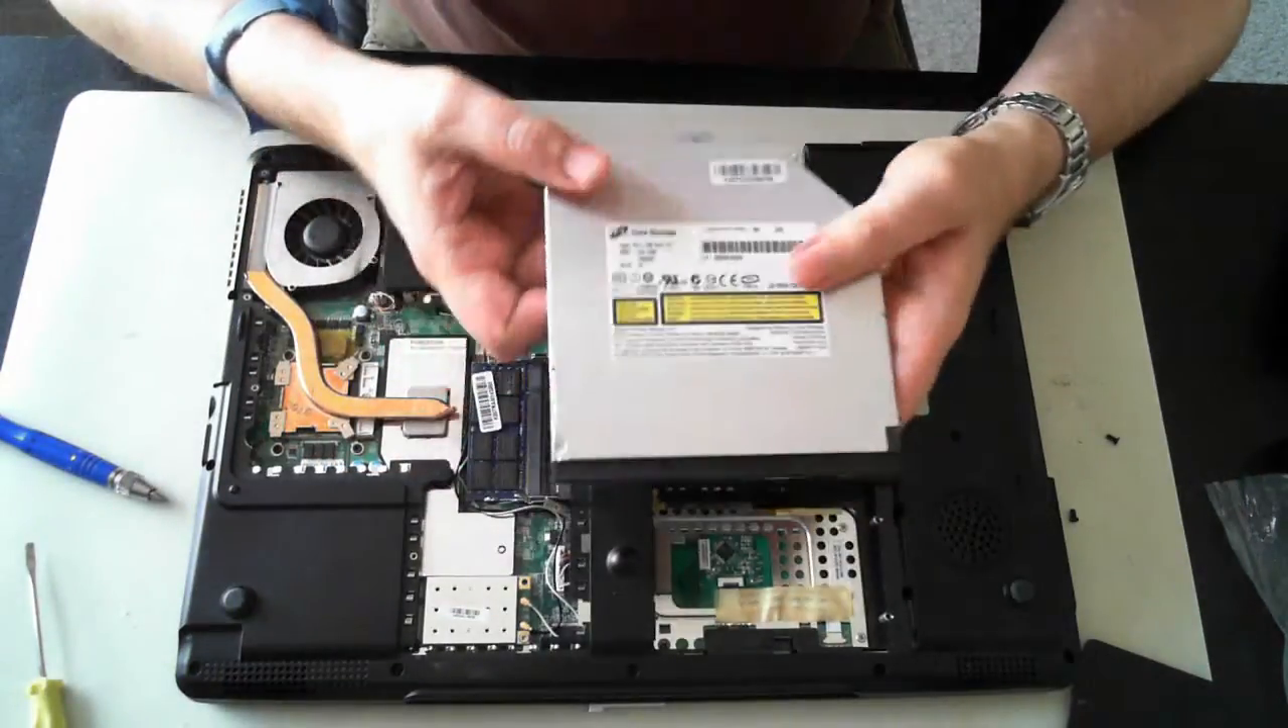So remove those three screws. And the optical drive pulls out. And there we go.